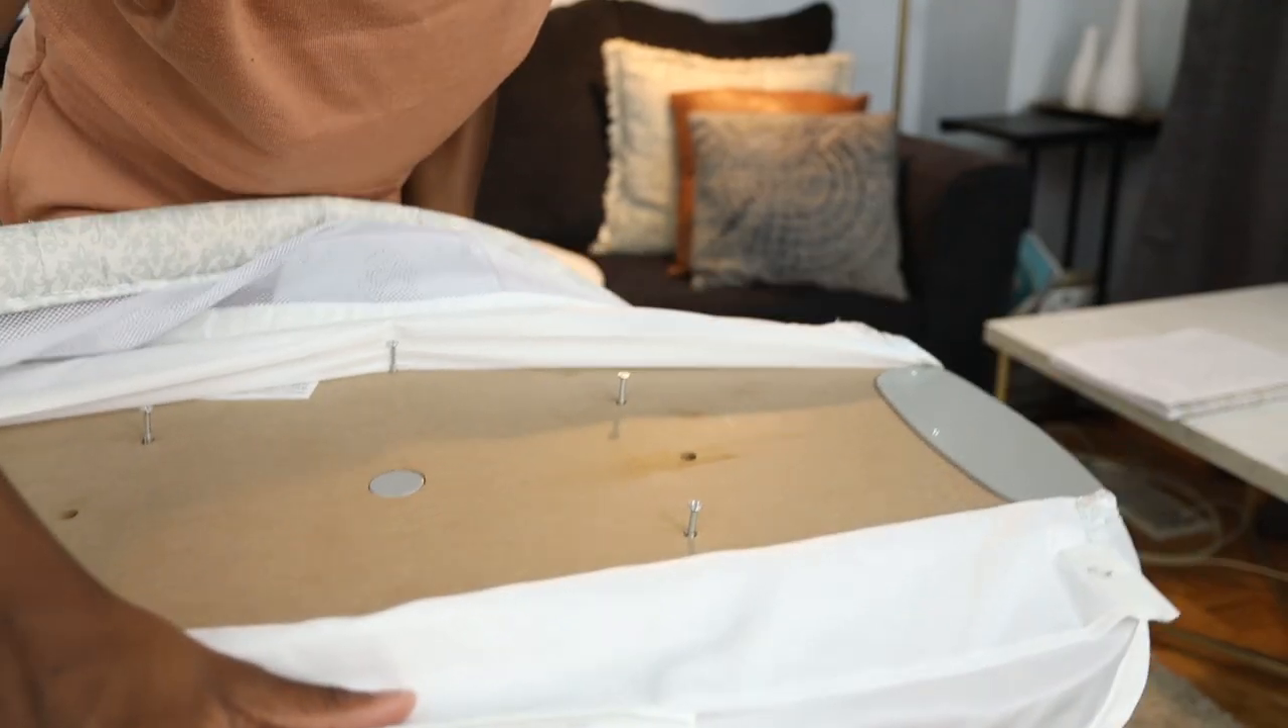I put all of these screws in about halfway with them kind of in place.